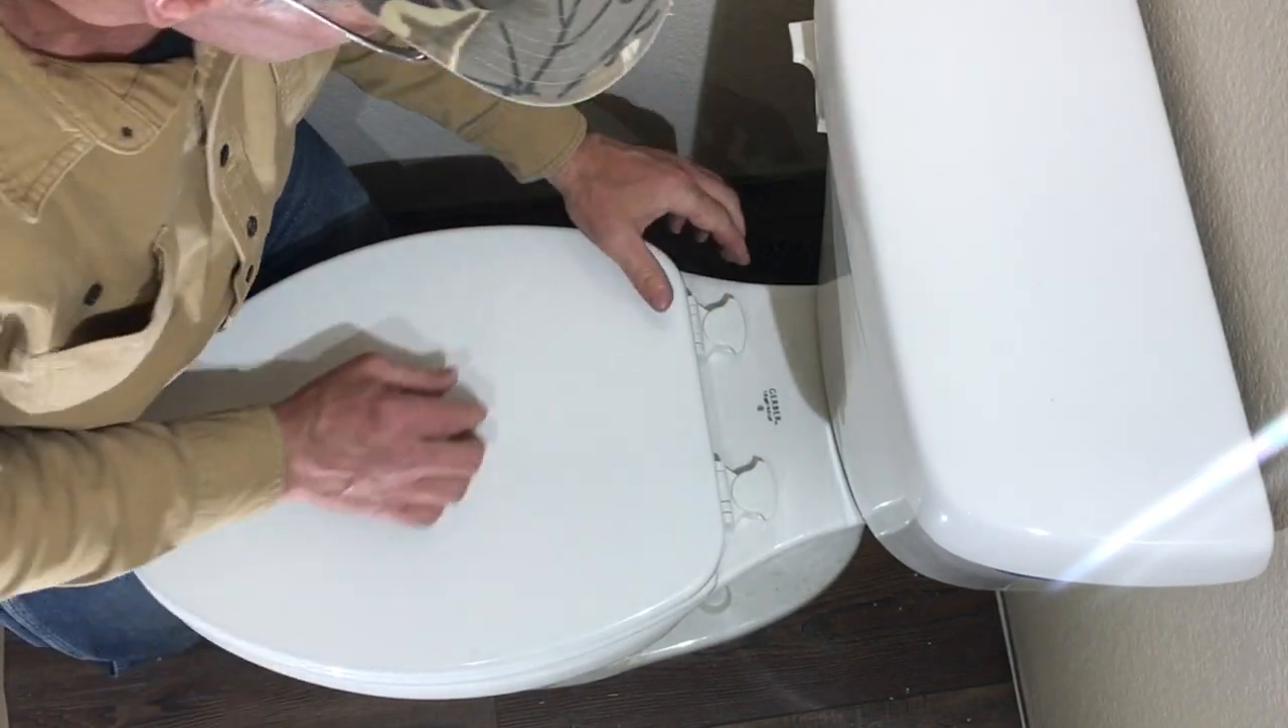Your seat's on there.